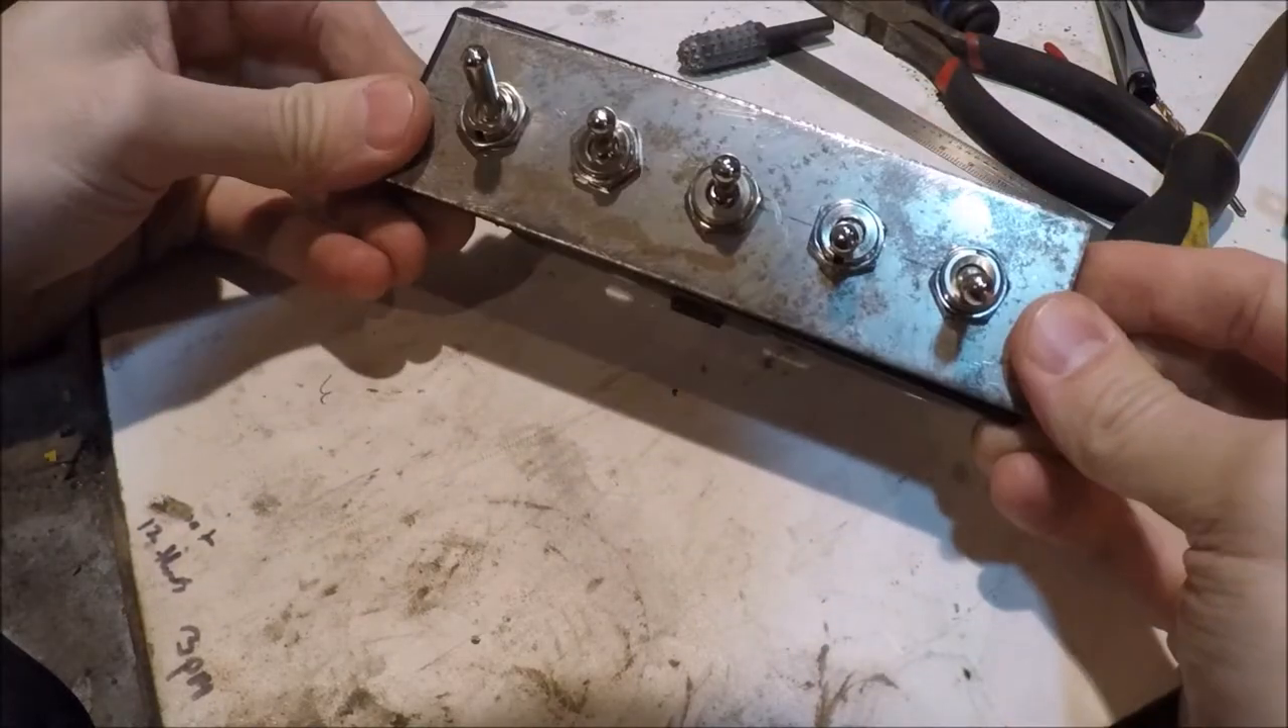As you can see, we have all the switches installed now.